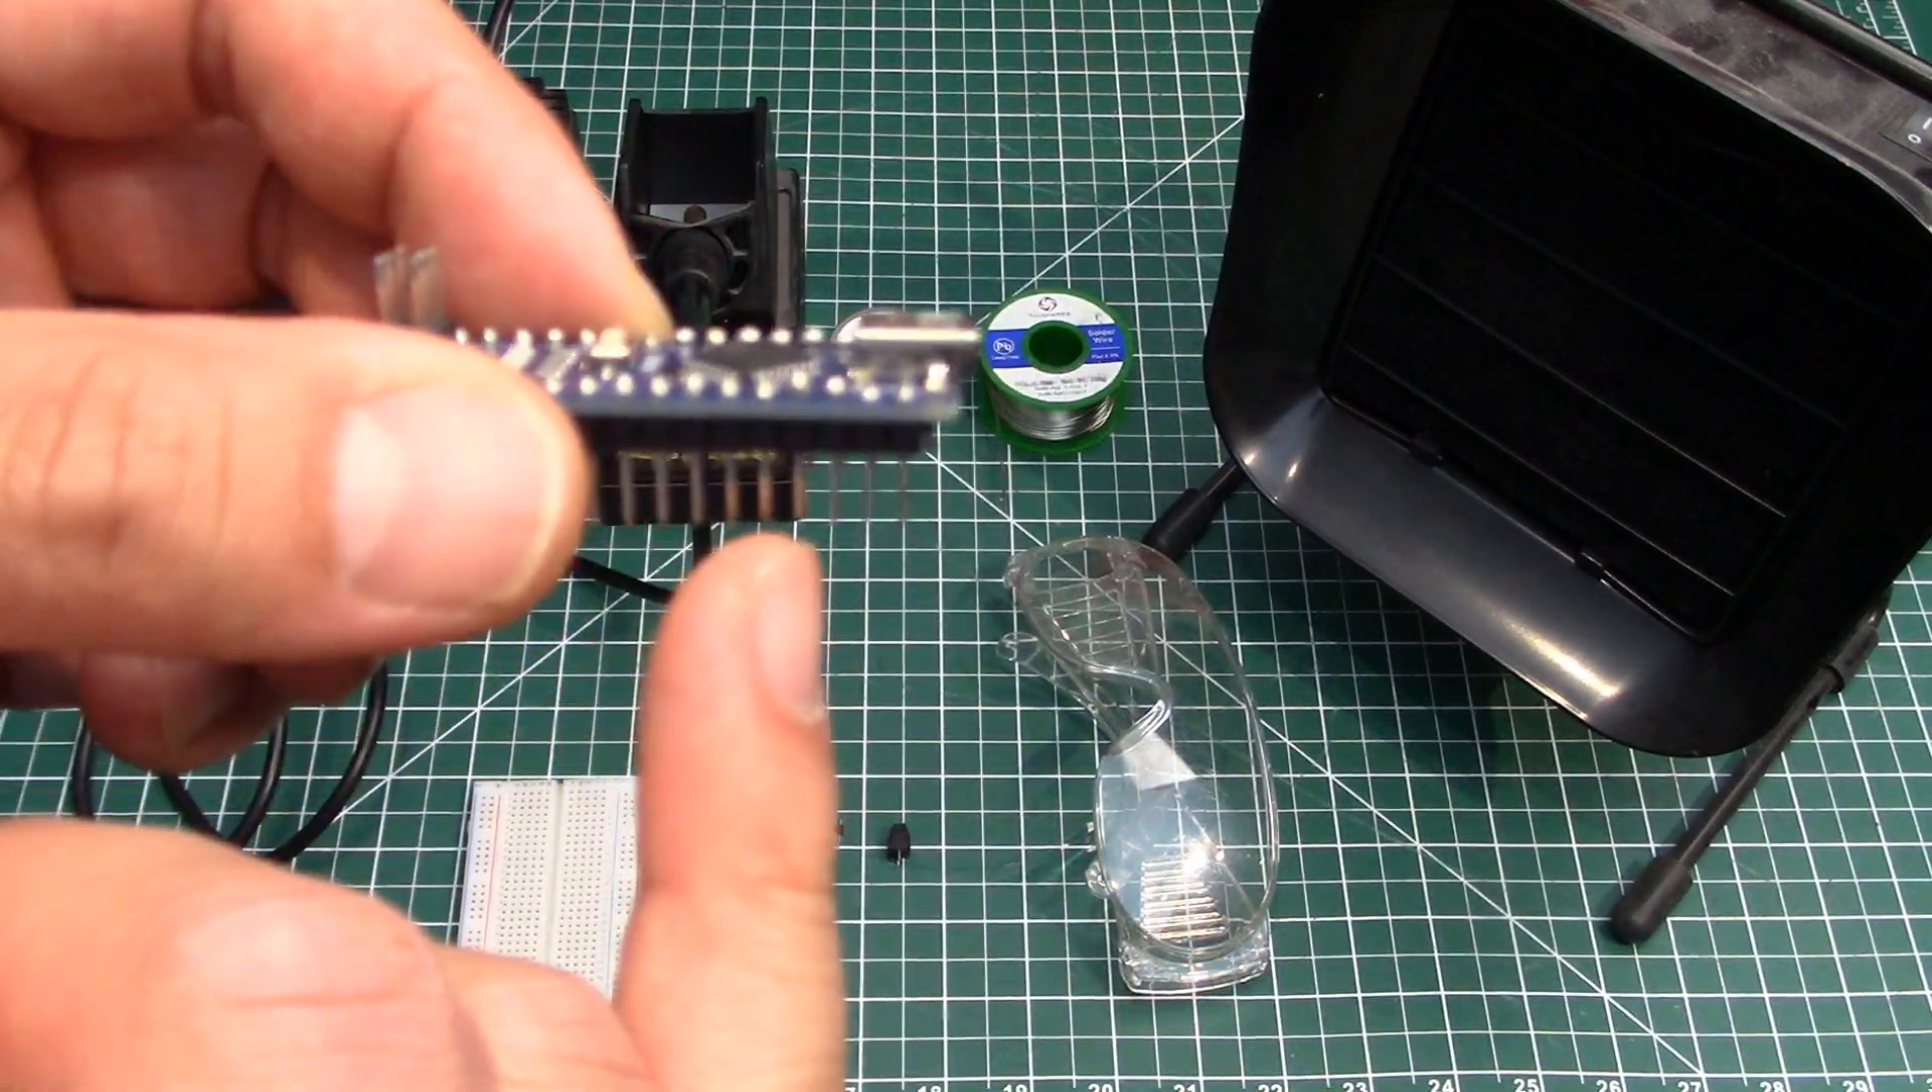Here's a little Arduino that I did recently and you can see it's got all of the header pins soldered on.